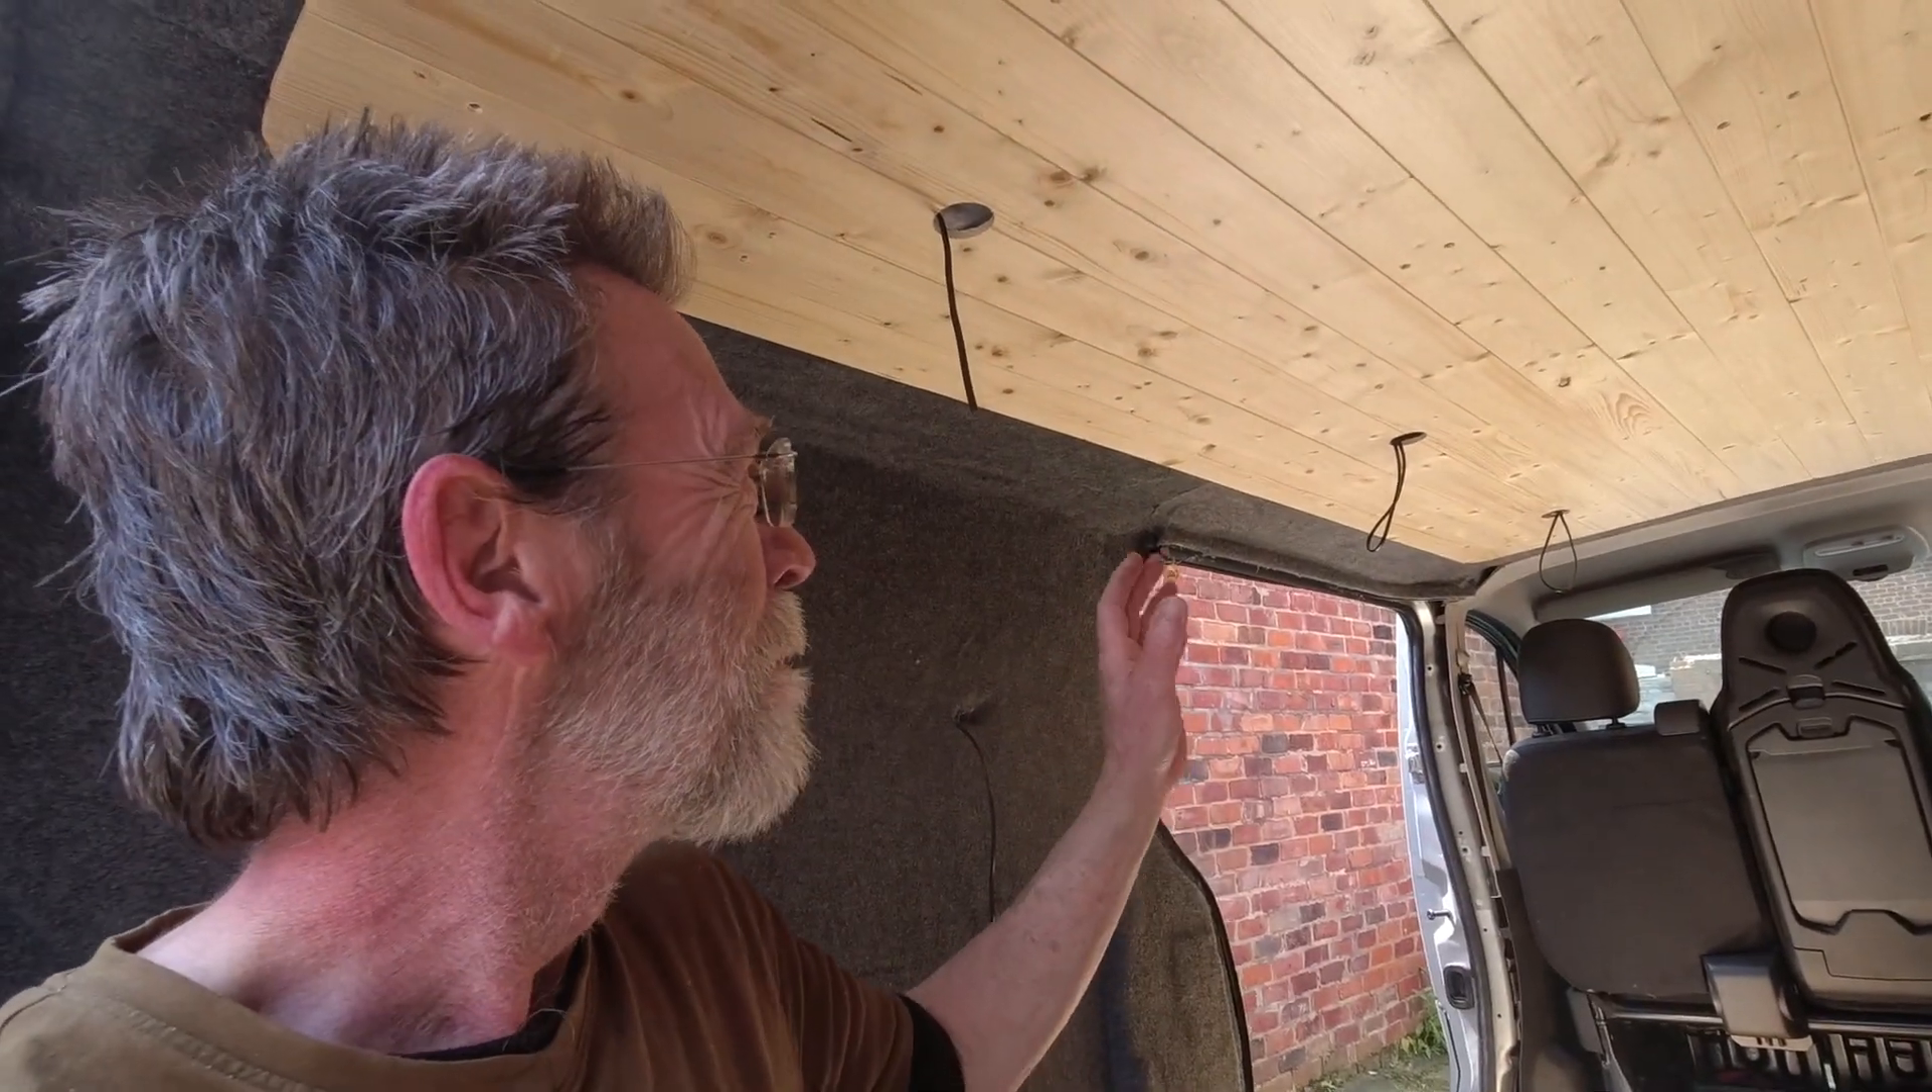So the ceiling is in place and i do like it.